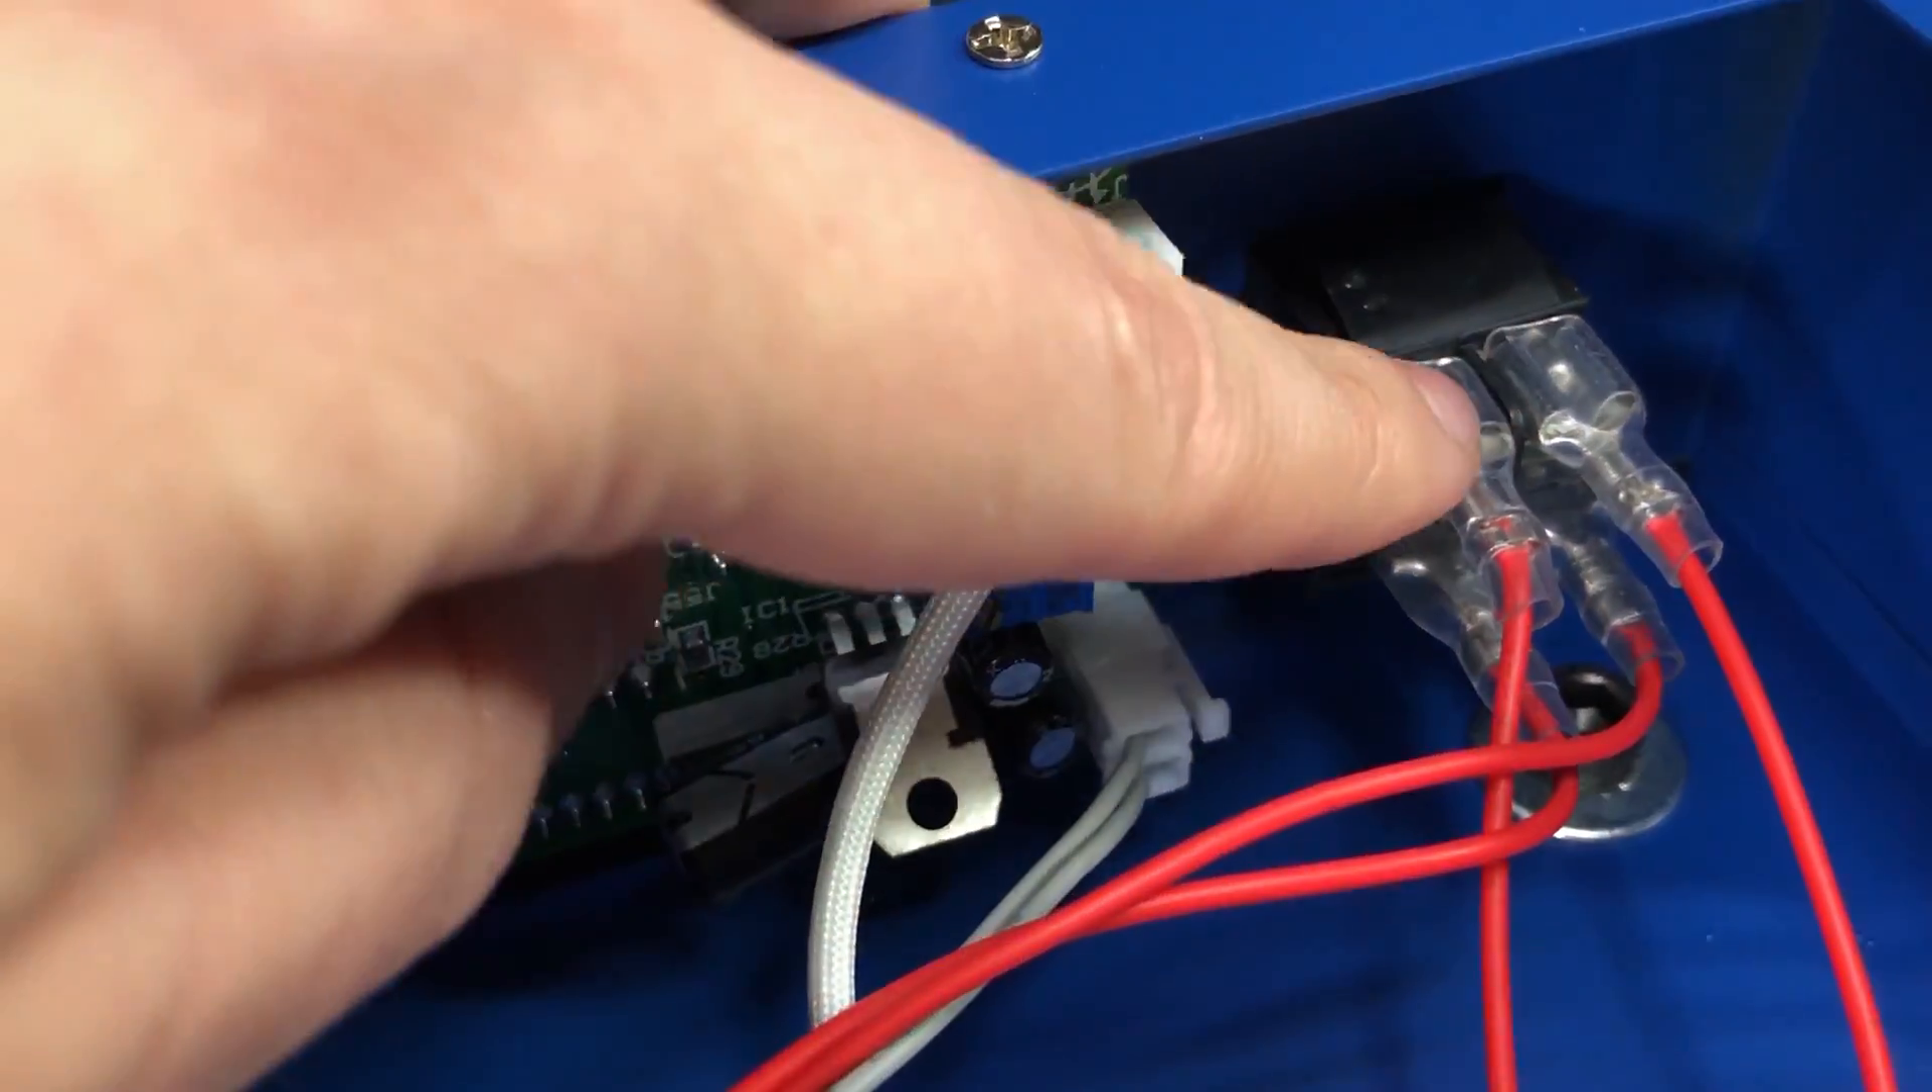There is heat shrink over these connectors on the mains input, also right here on the mains input socket, we also have heat shrink over the connectors.